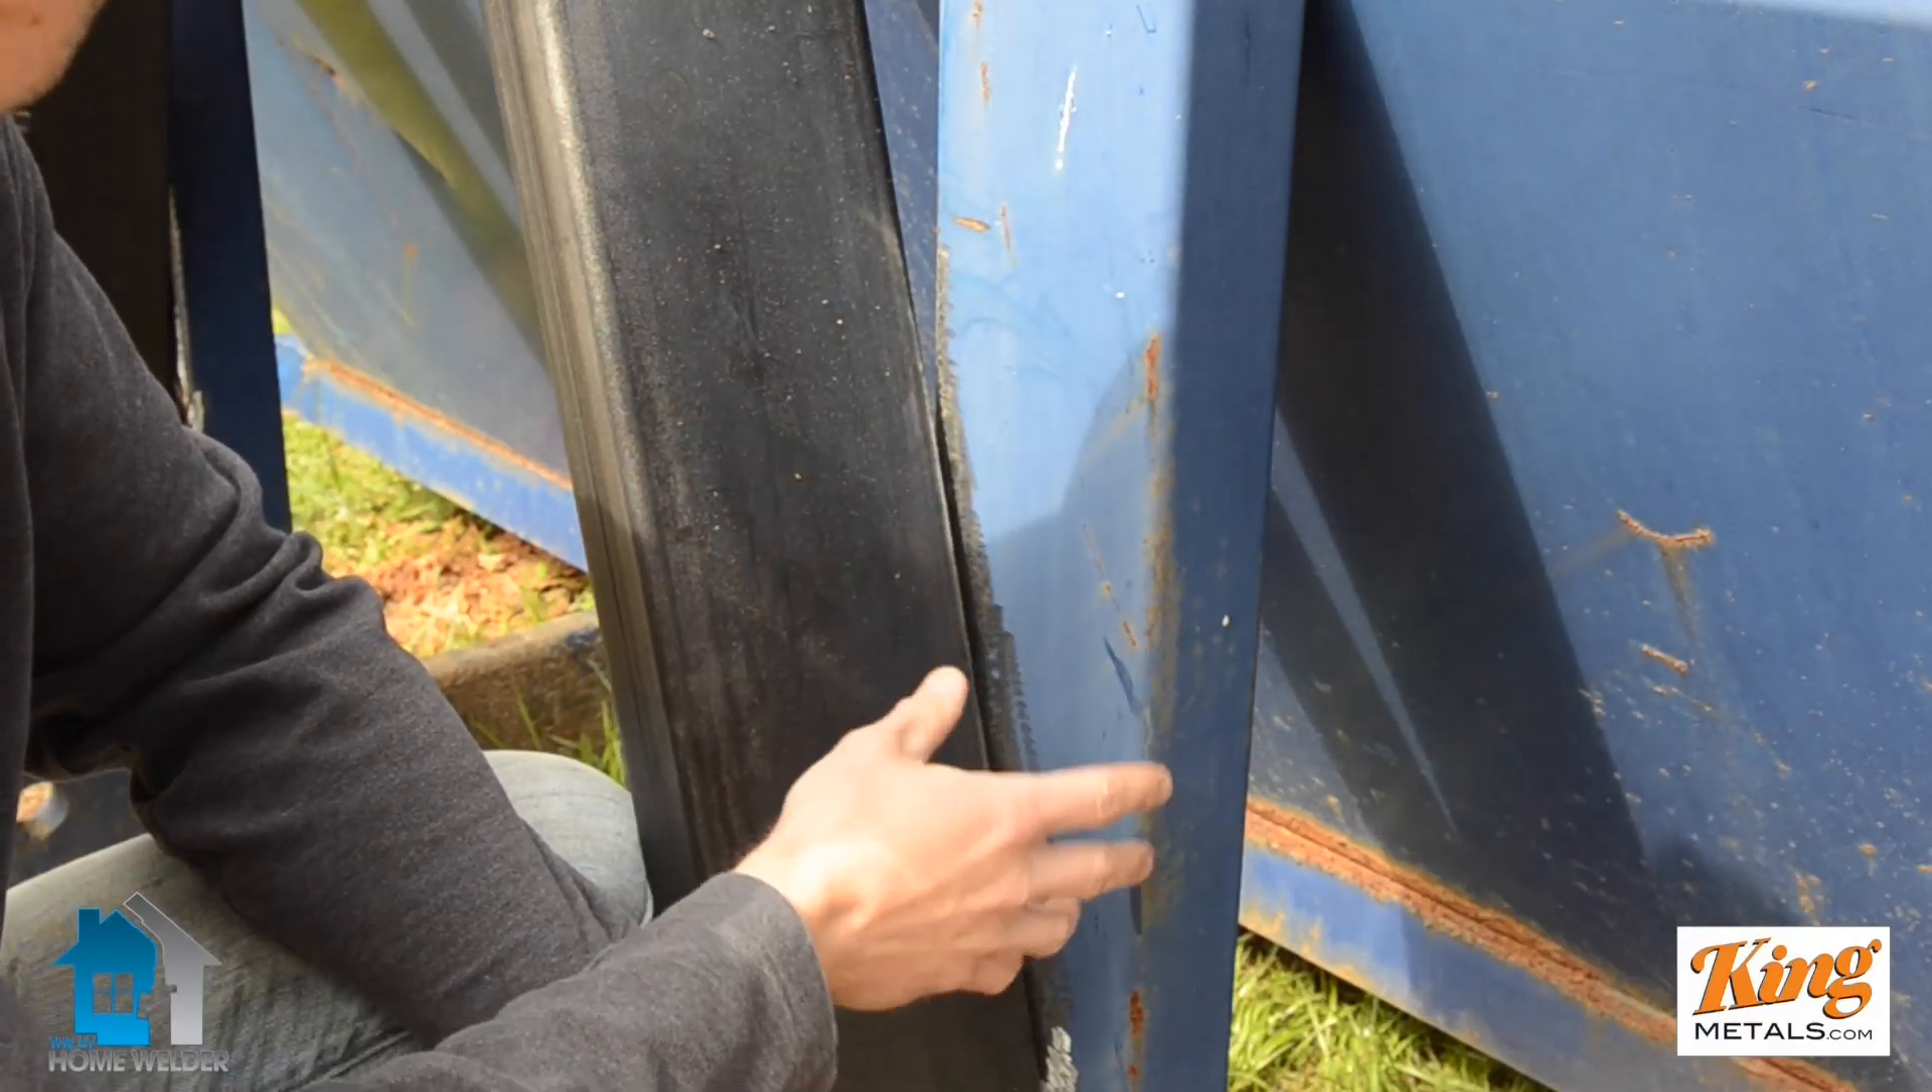You see I don't have, I'm repairing this dumpster and I can't get everything flush to each other. It's just the thing is old and bent and it's just not happening.